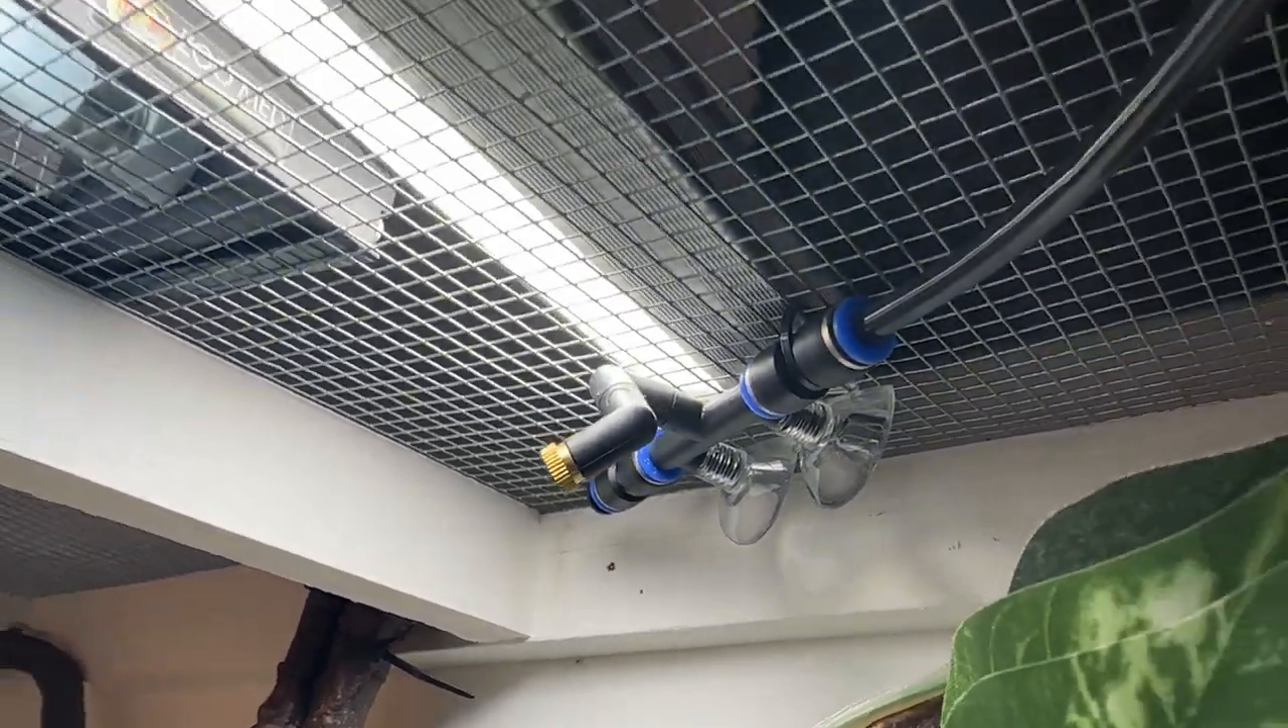Now I did install two of these nozzles in the chameleon enclosure and I already installed the black pipe.